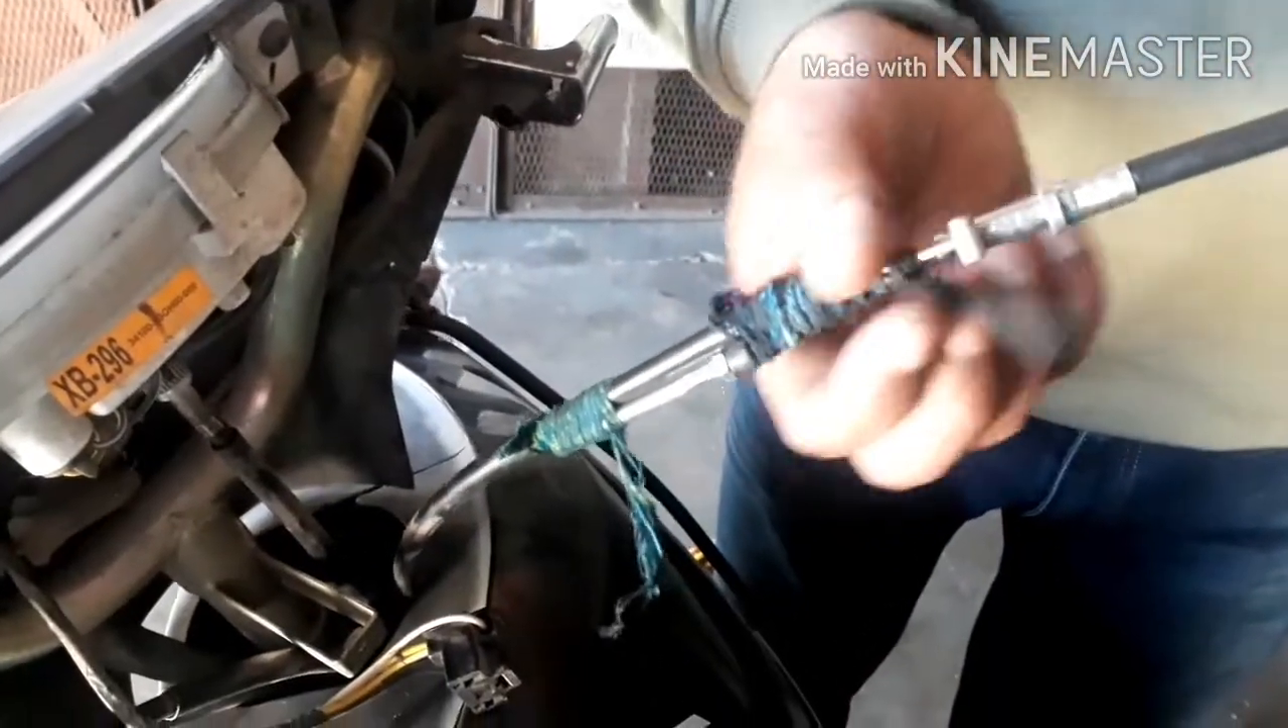یہ پرانی کیبل ہے اور یہ نئی کیبل ہے تو ہم نے کیا کریا ان دونوں کو کنیکٹ کر لیا آپس میں باندھ لیا۔